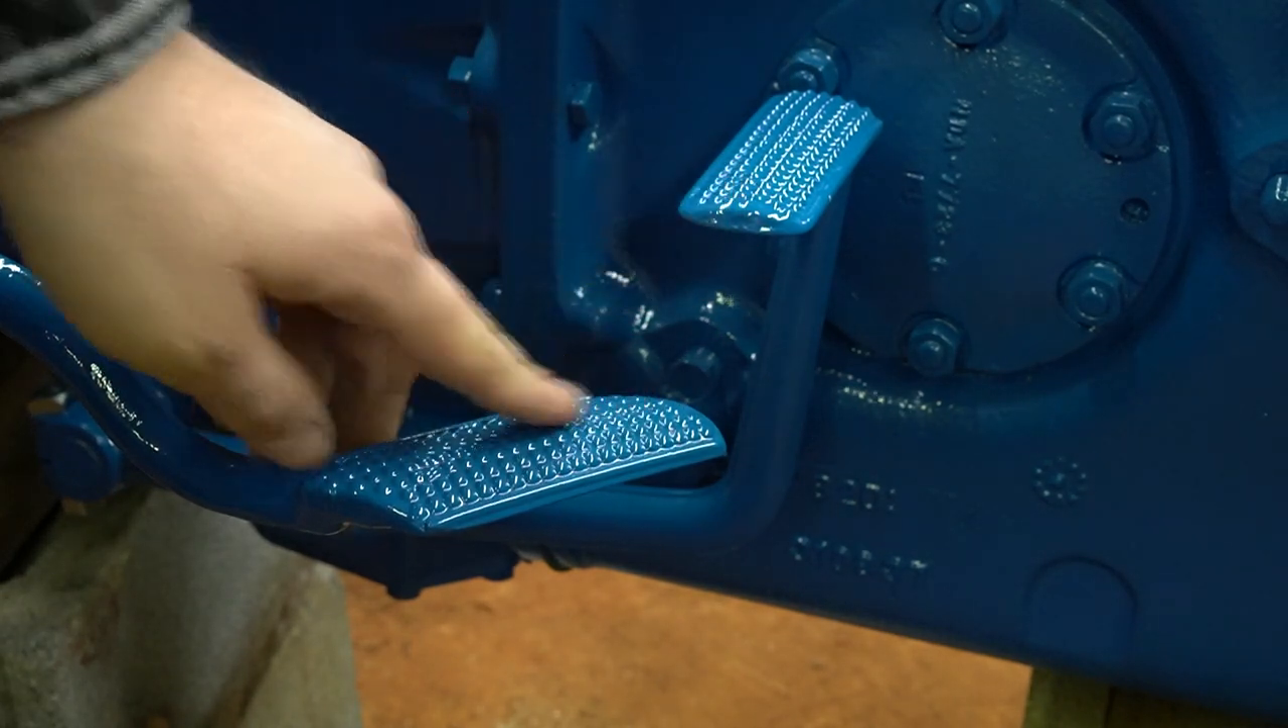See, now we can see that our pedal heights are way different.